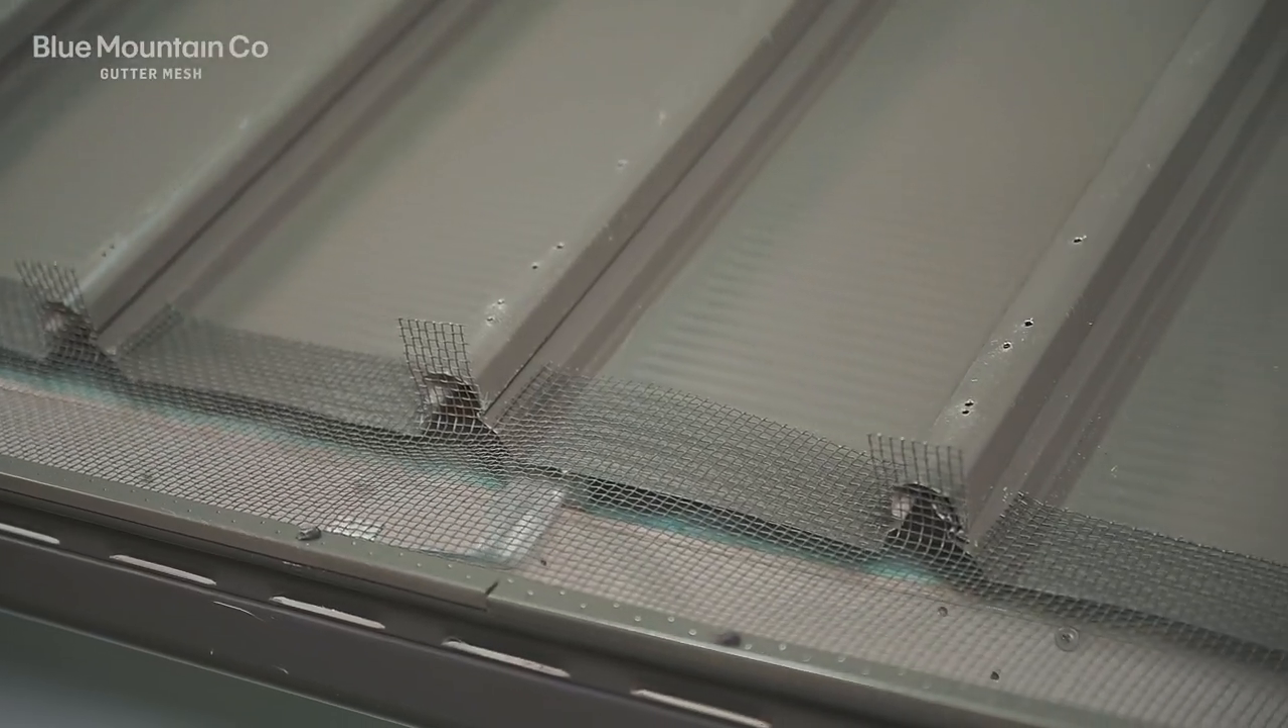You can see how that little notch is covering the end caps of each of the raised rib sections of the roof. You can see there we're going to get really good coverage over those end caps.